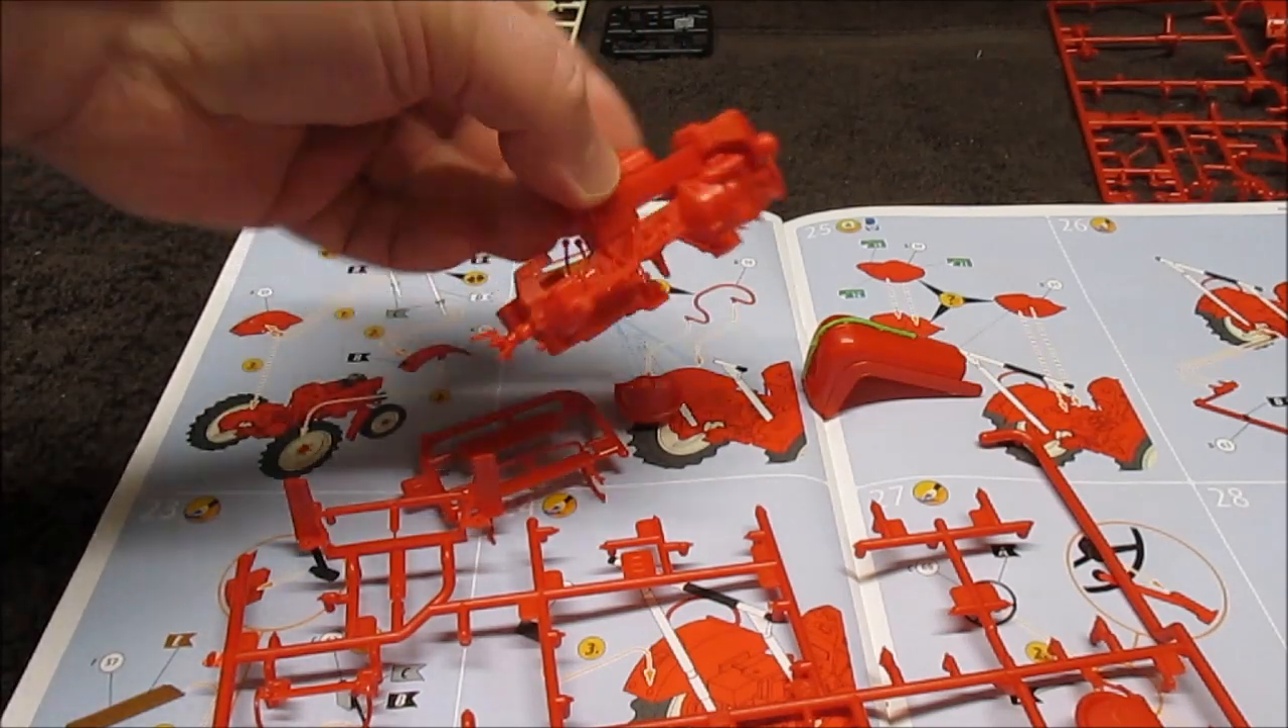I'm going to be shooting it with a brighter, glossier red, but as you can see, there's a good amount of parts left on the trees.